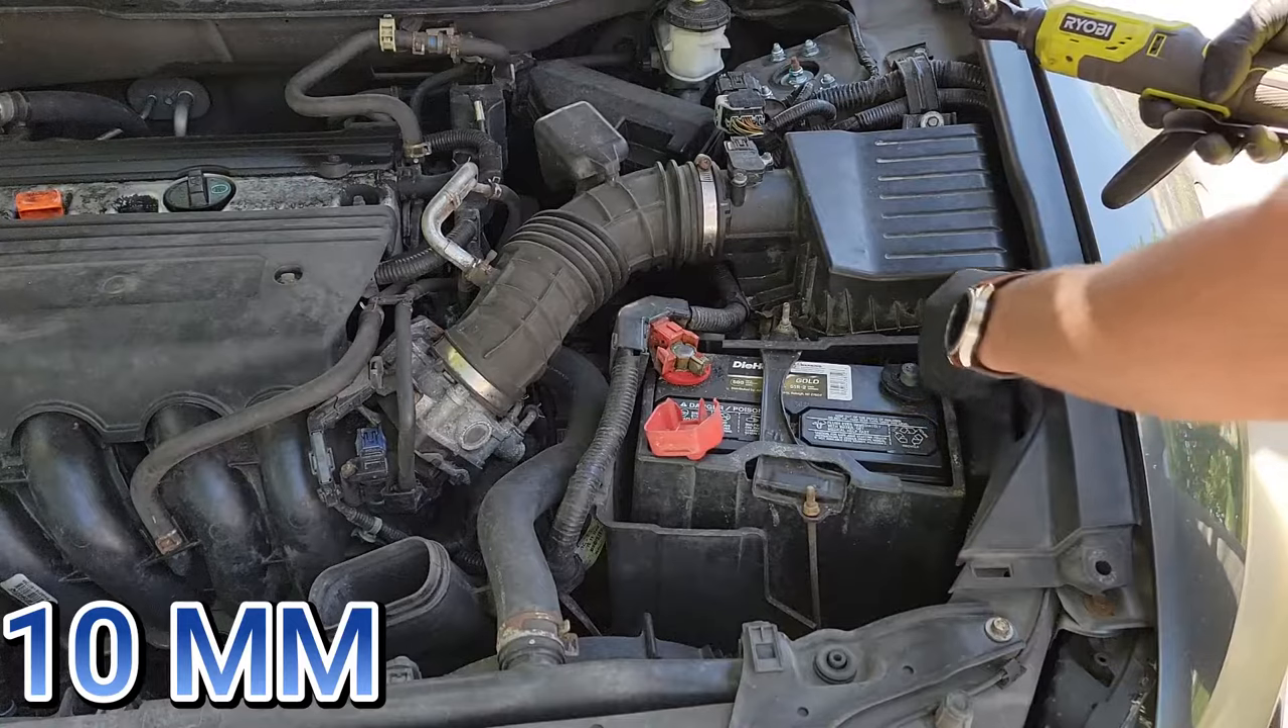I didn't remove the battery yet, but you will see me remove it shortly.